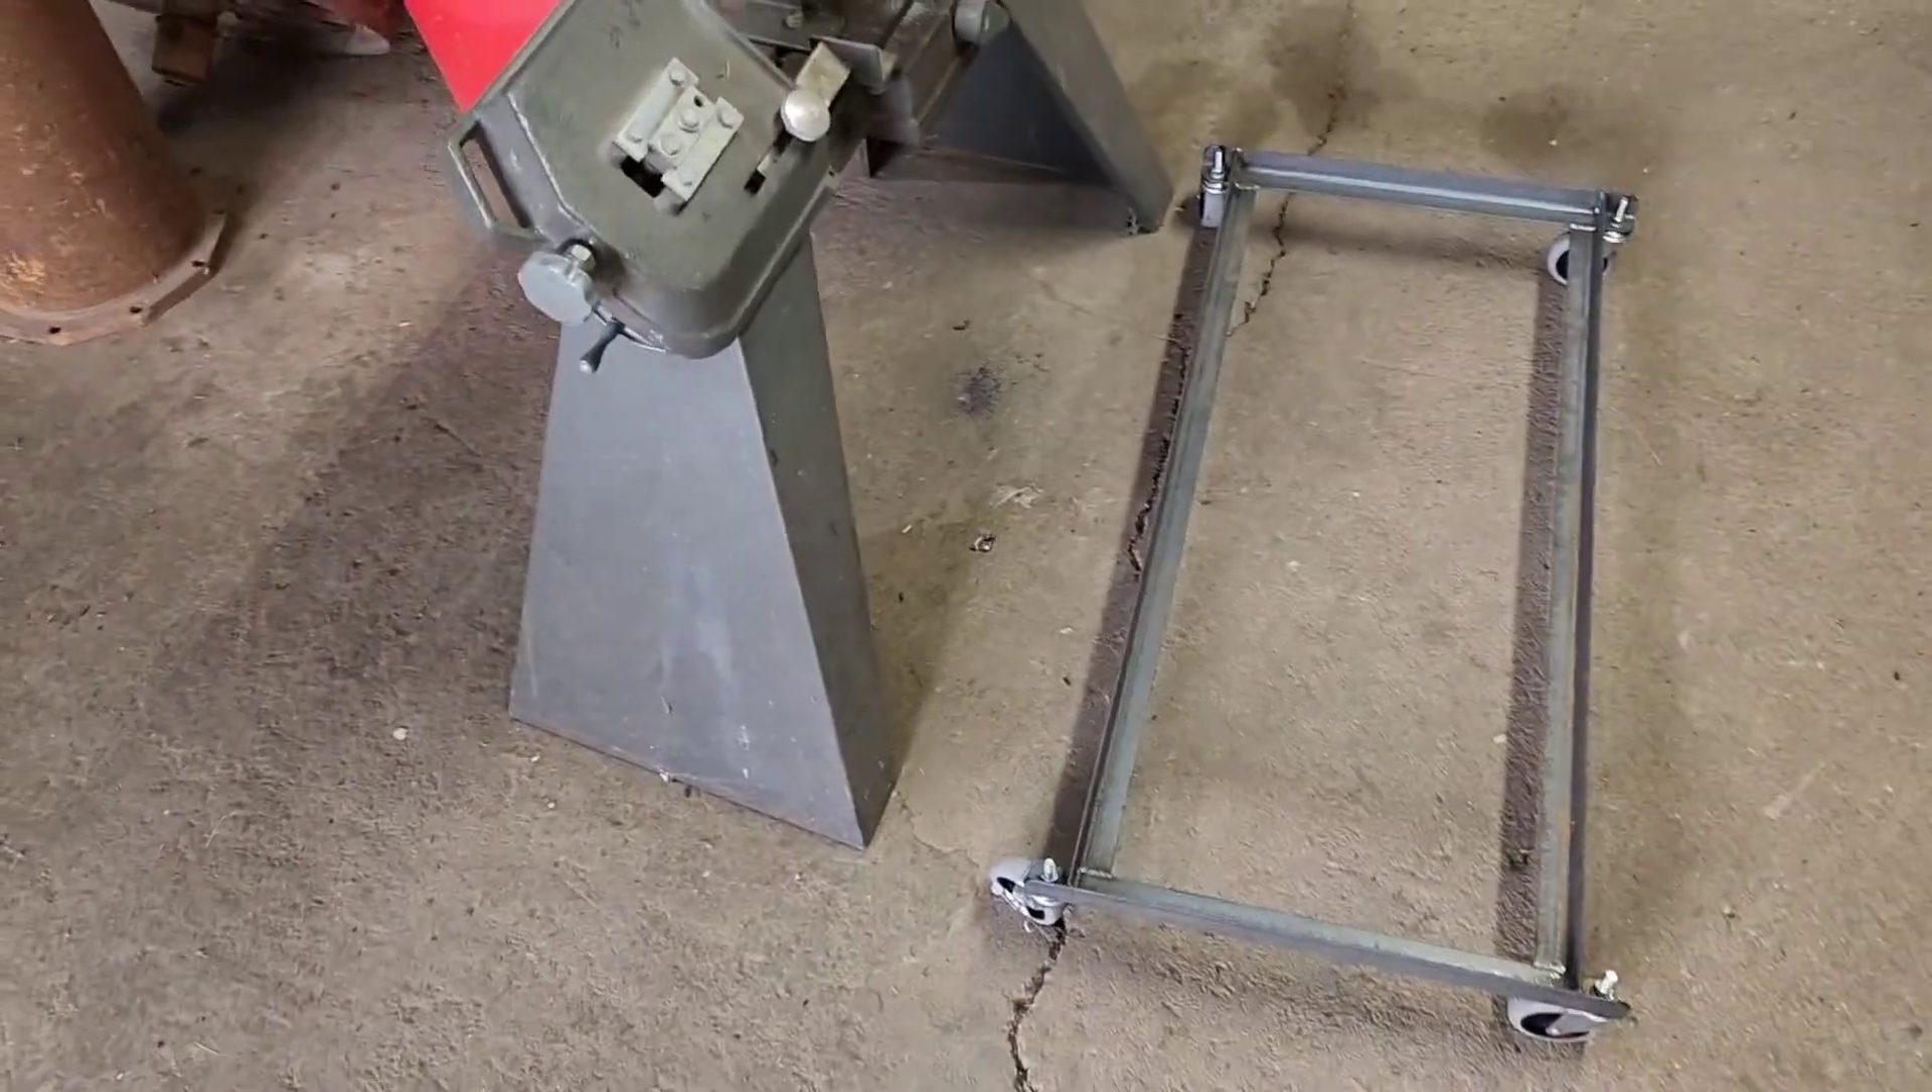All right, we got it all cleaned up and done. Got the wheels put on.